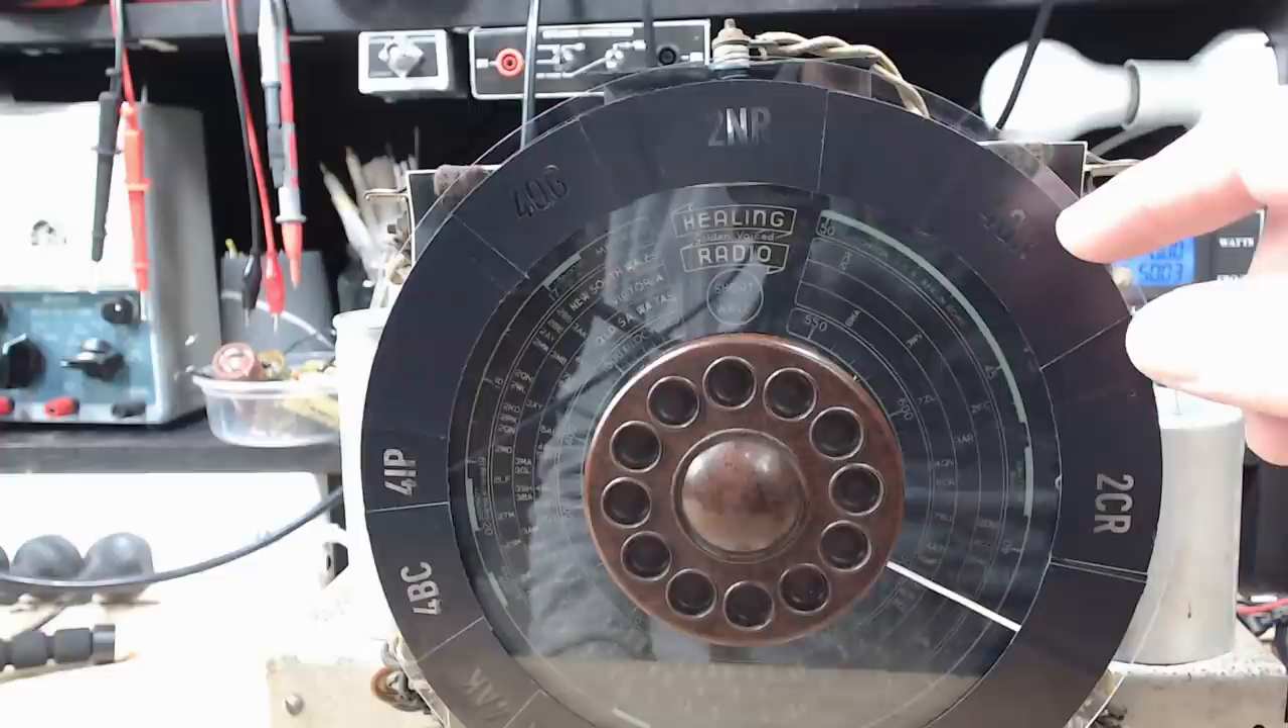I've put all the dial, letter and number stickers on and I've just filled in the gaps with more of the black sticker.